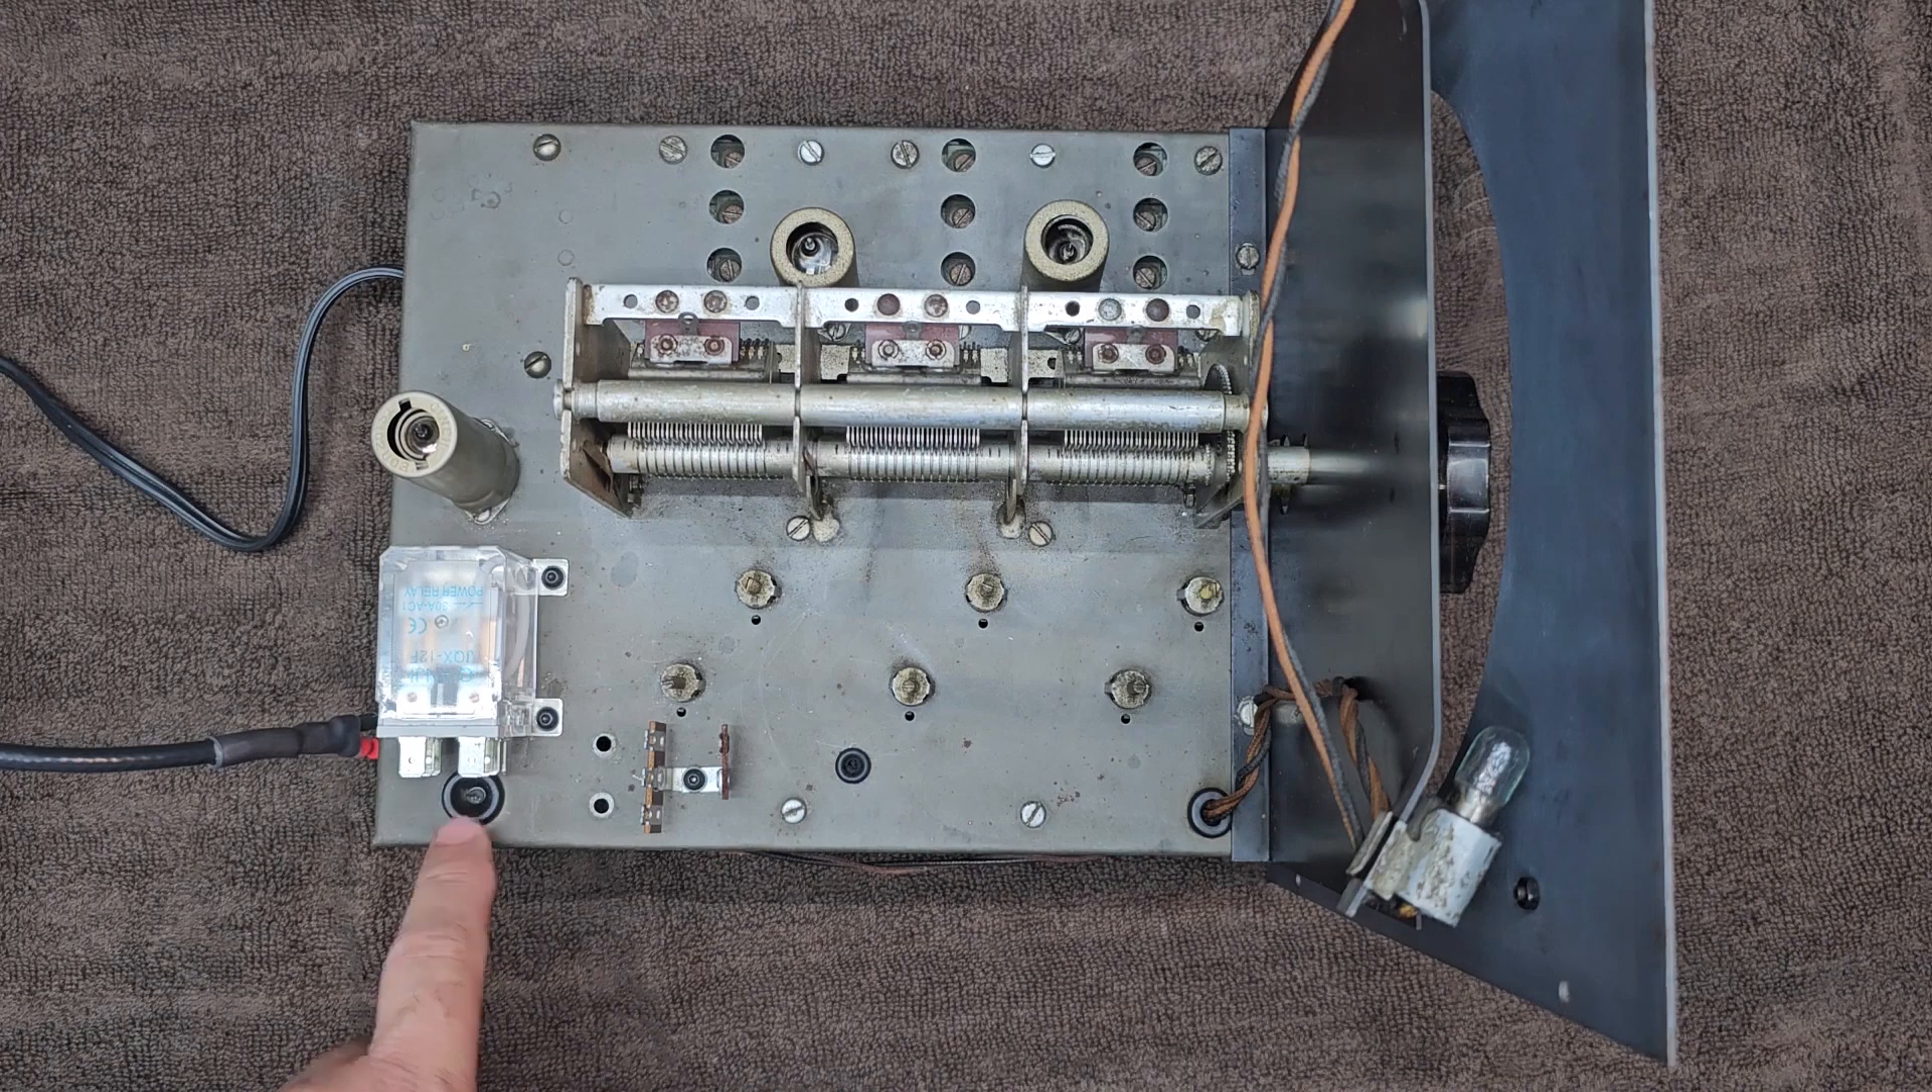I've added another grommet for other wires to come up for the actual antenna switching portion.